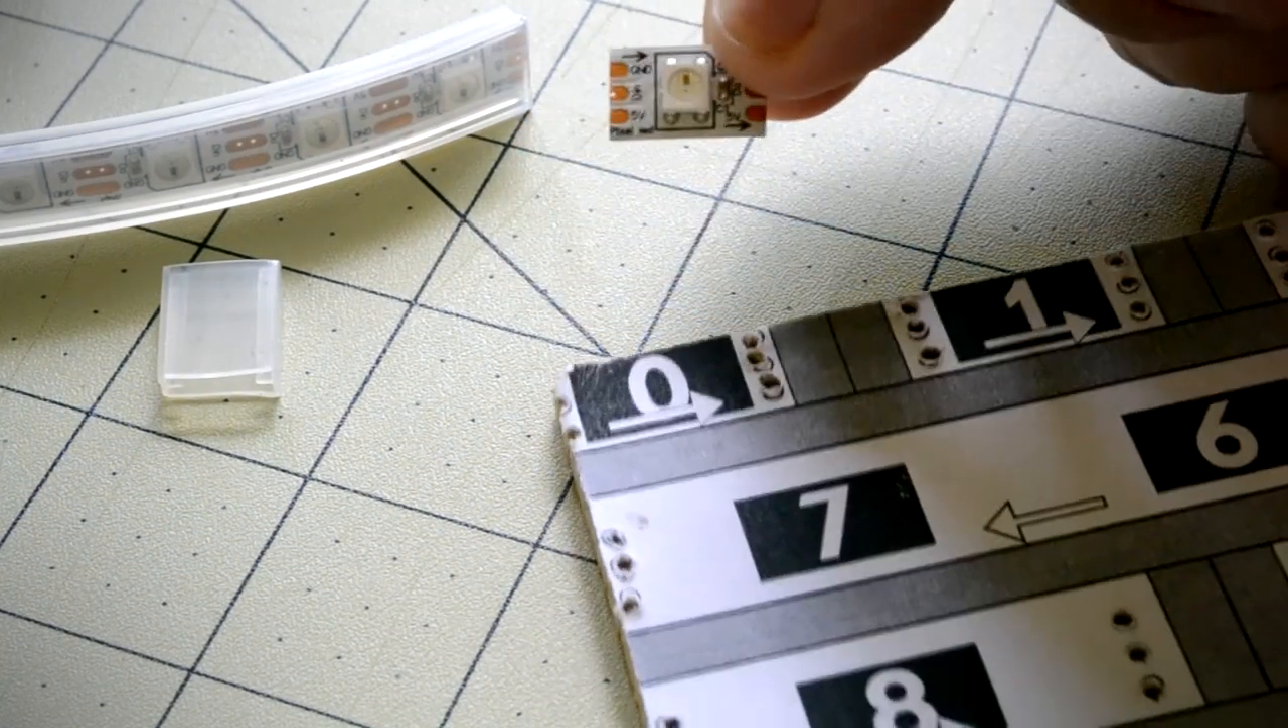After cutting a Neopixel off the strip, I removed the silicone housing surrounding the LED in order to take up as little space on the backboard as possible.